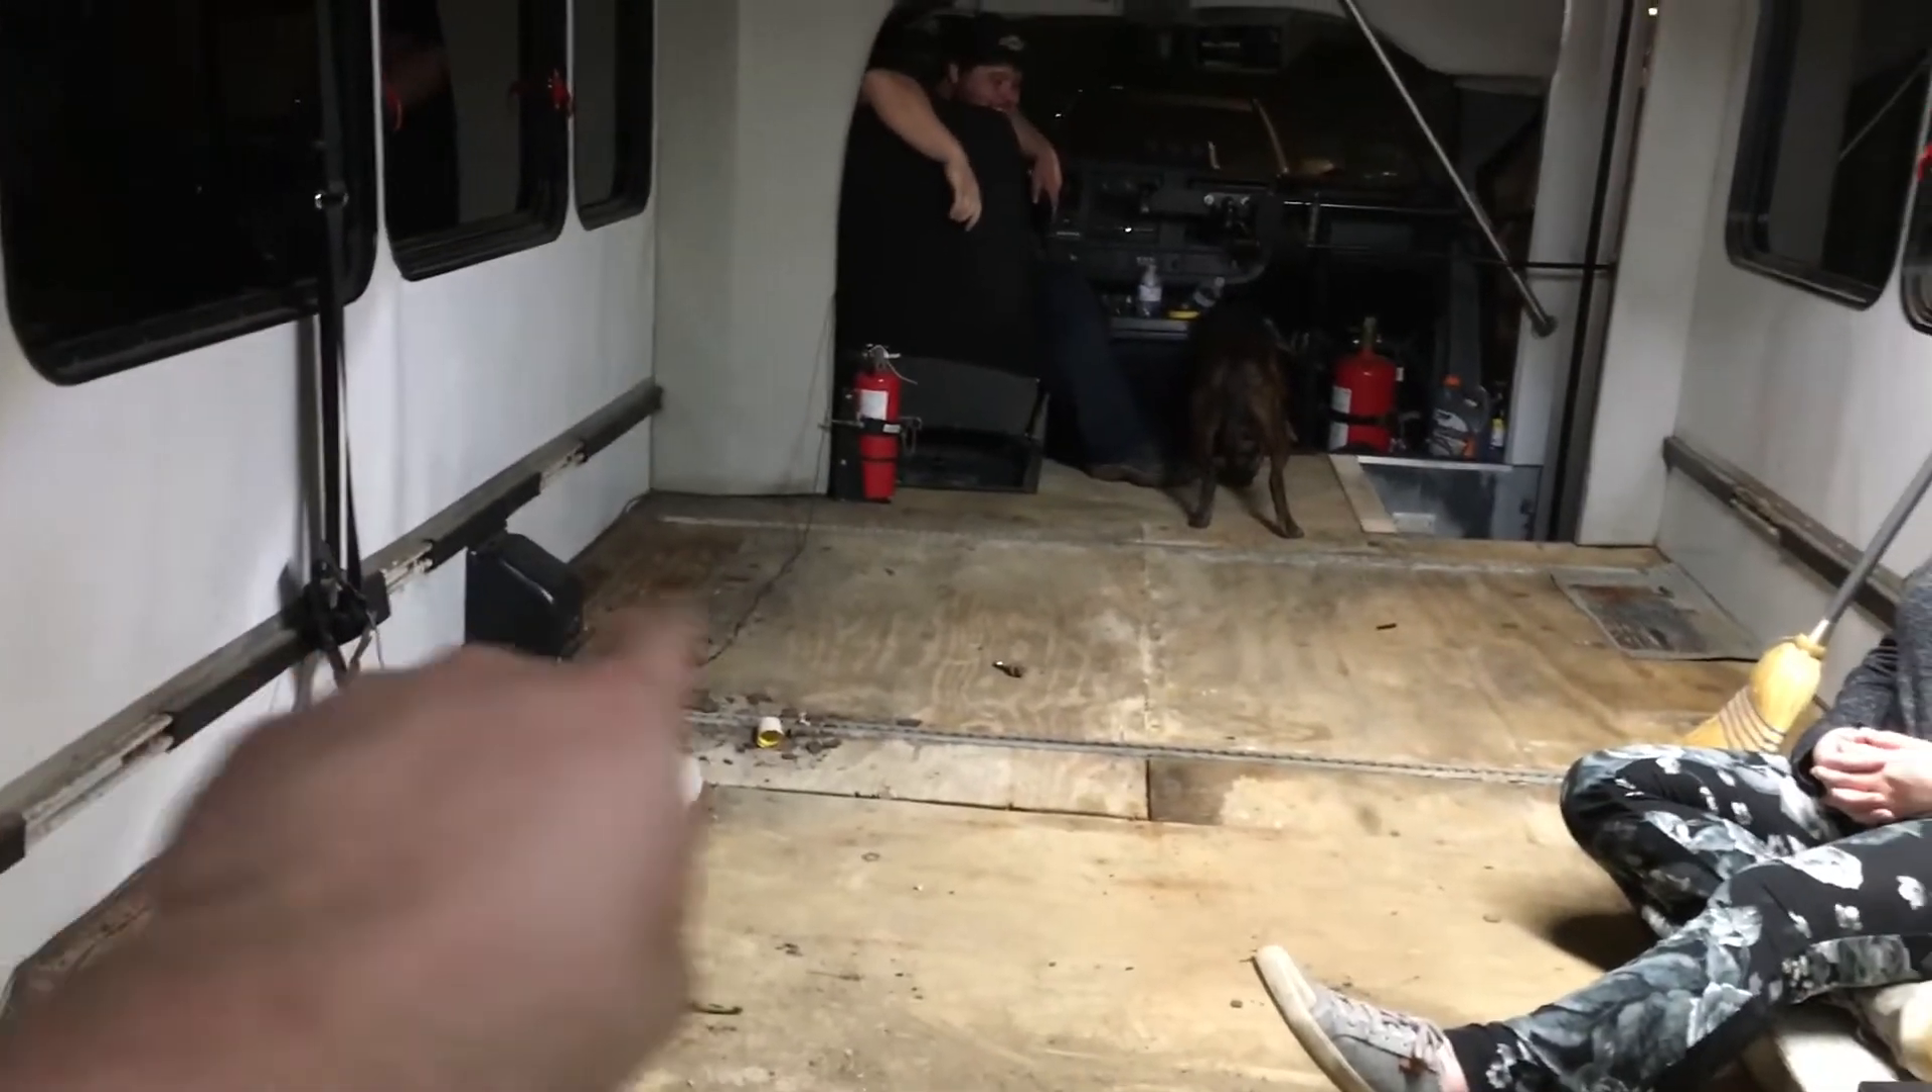Mr. Jesse has finished taking all of the passenger seats out.